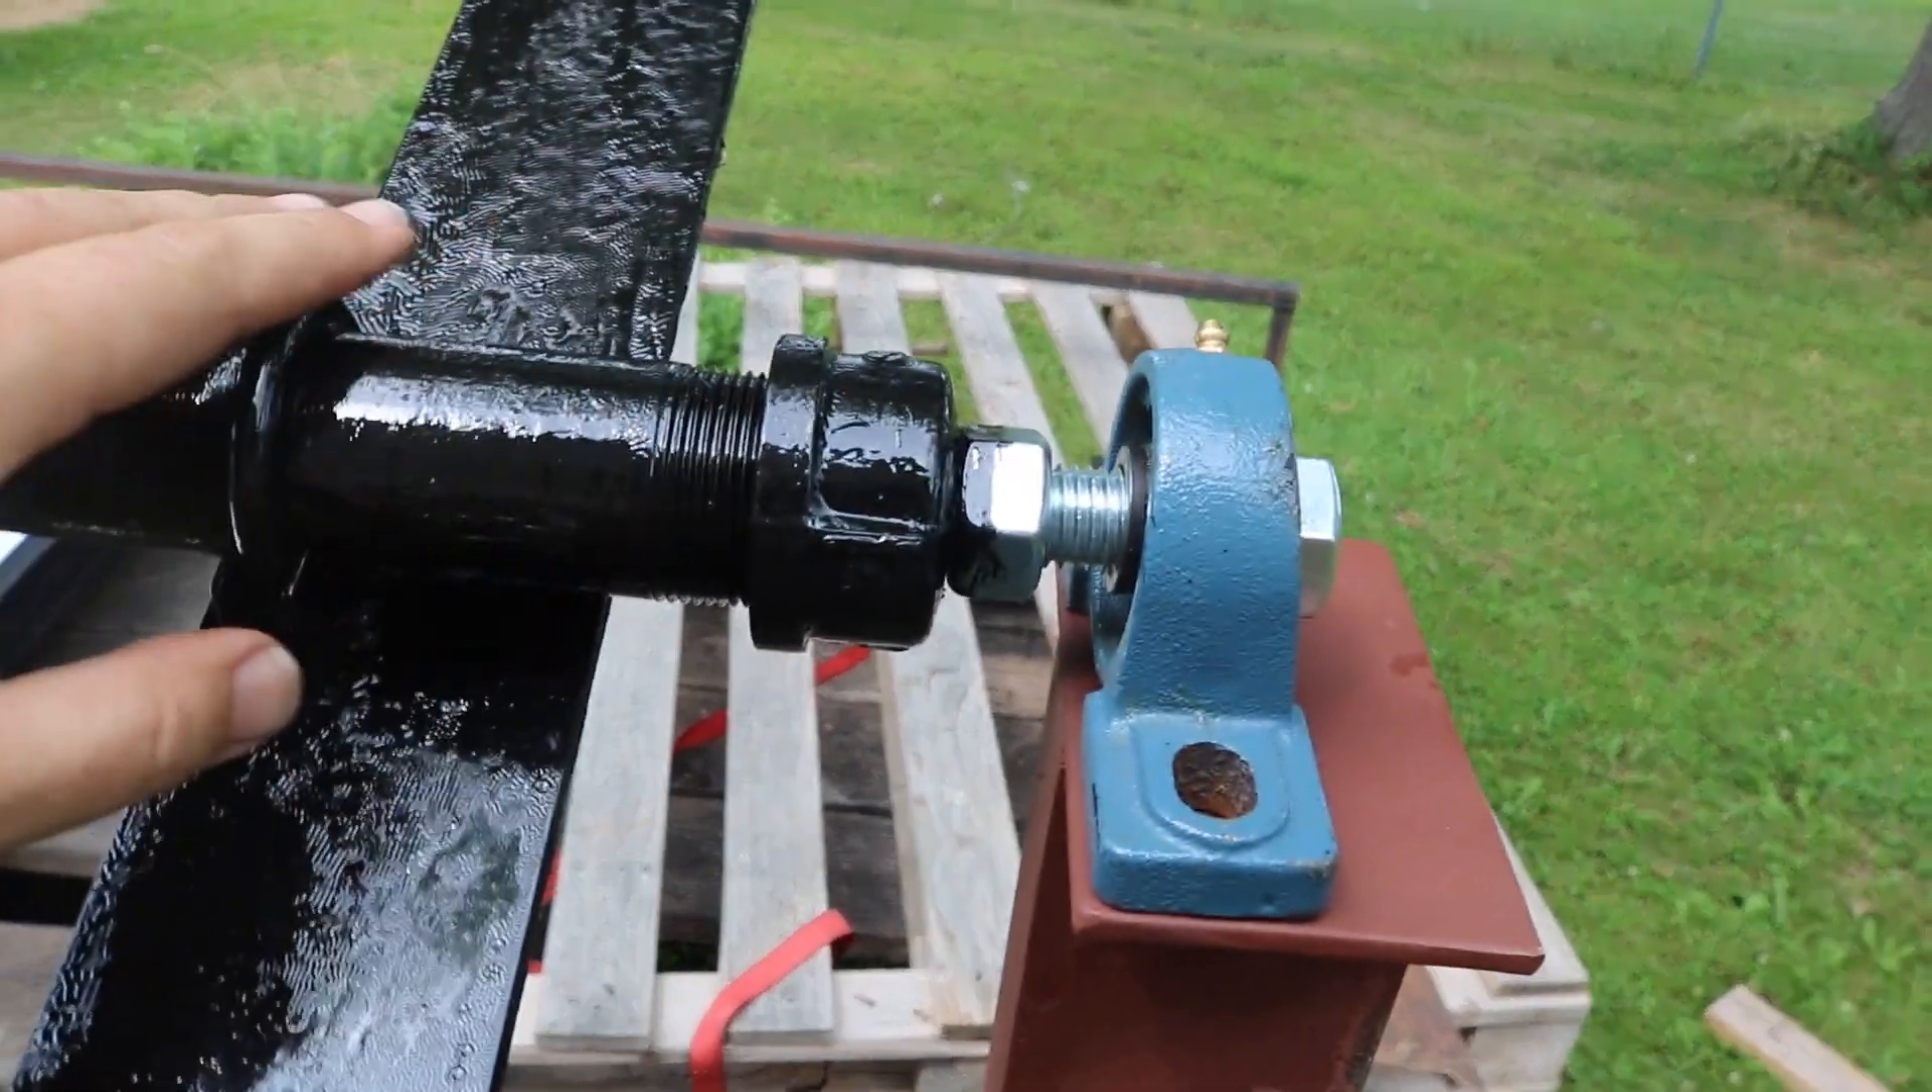Now I just set our big crossbar across here onto the pillow bearing.